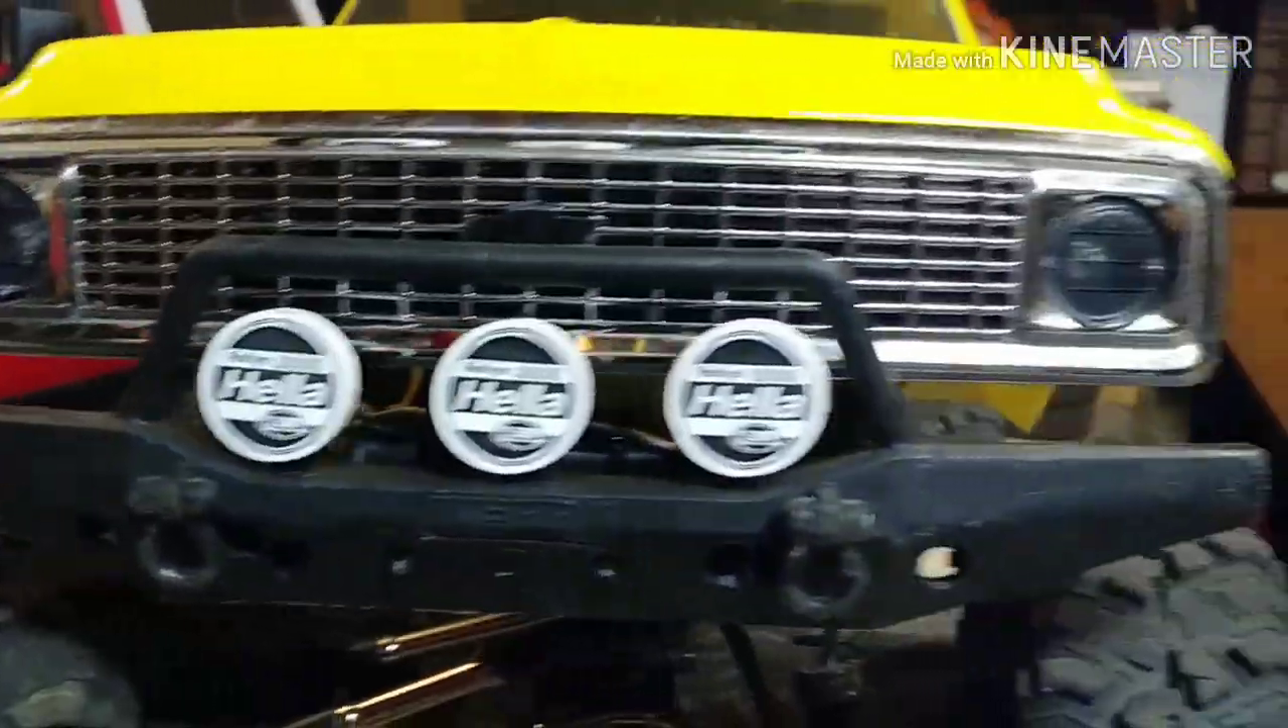We've got the body sitting on the truck.